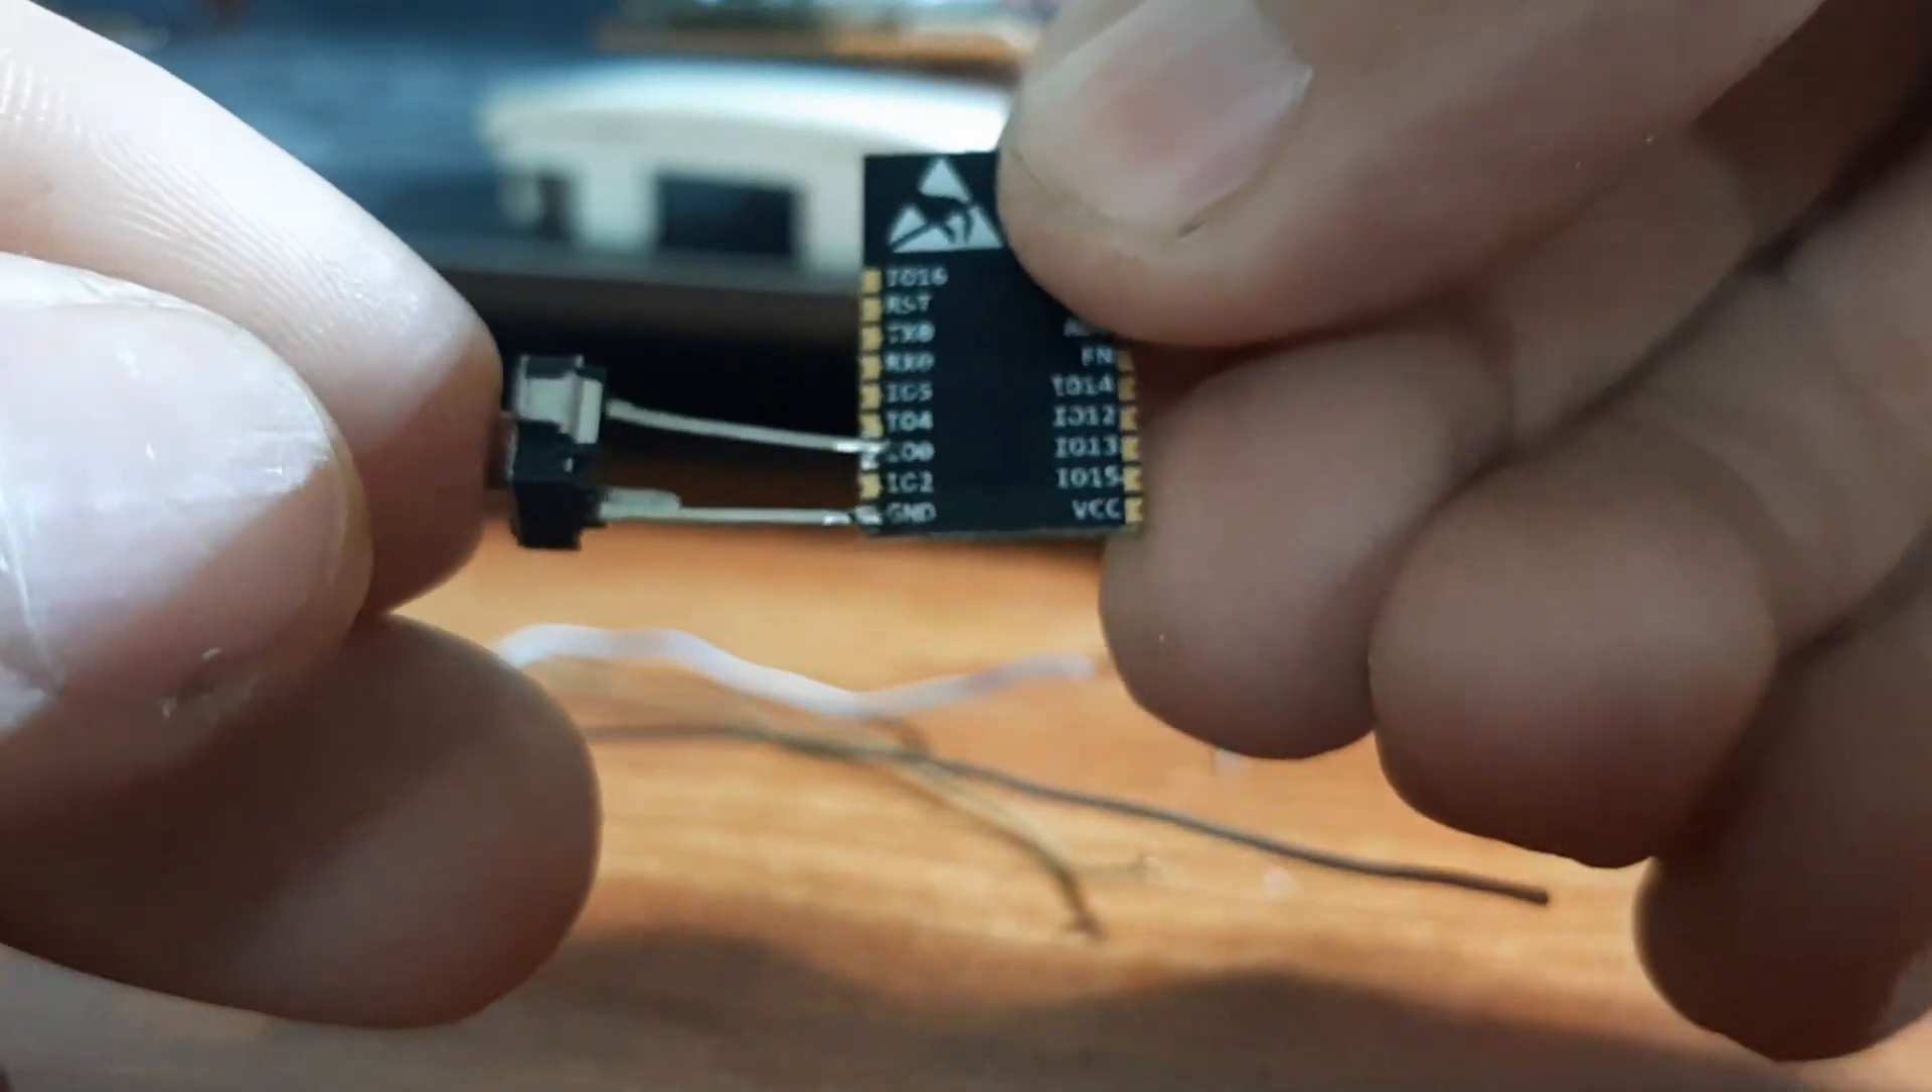Now I've connected a push button with IO0 and ground.